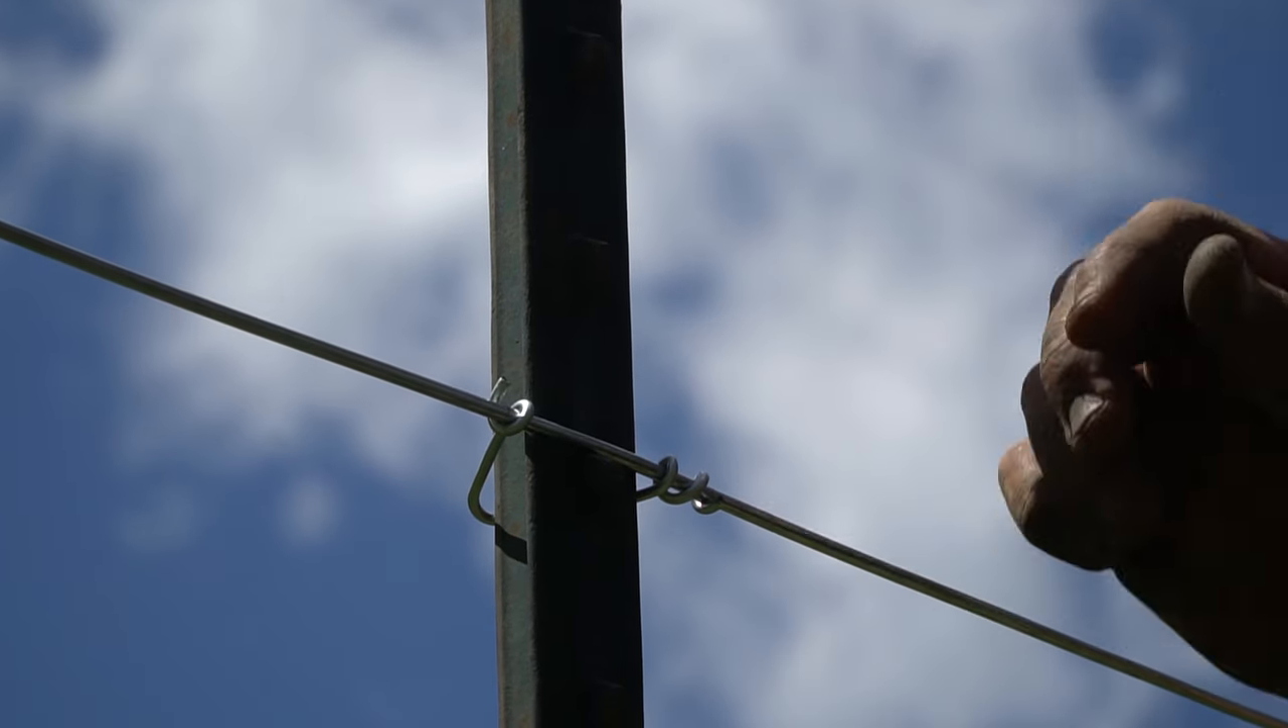Now we got our t -post clips on and that's it.